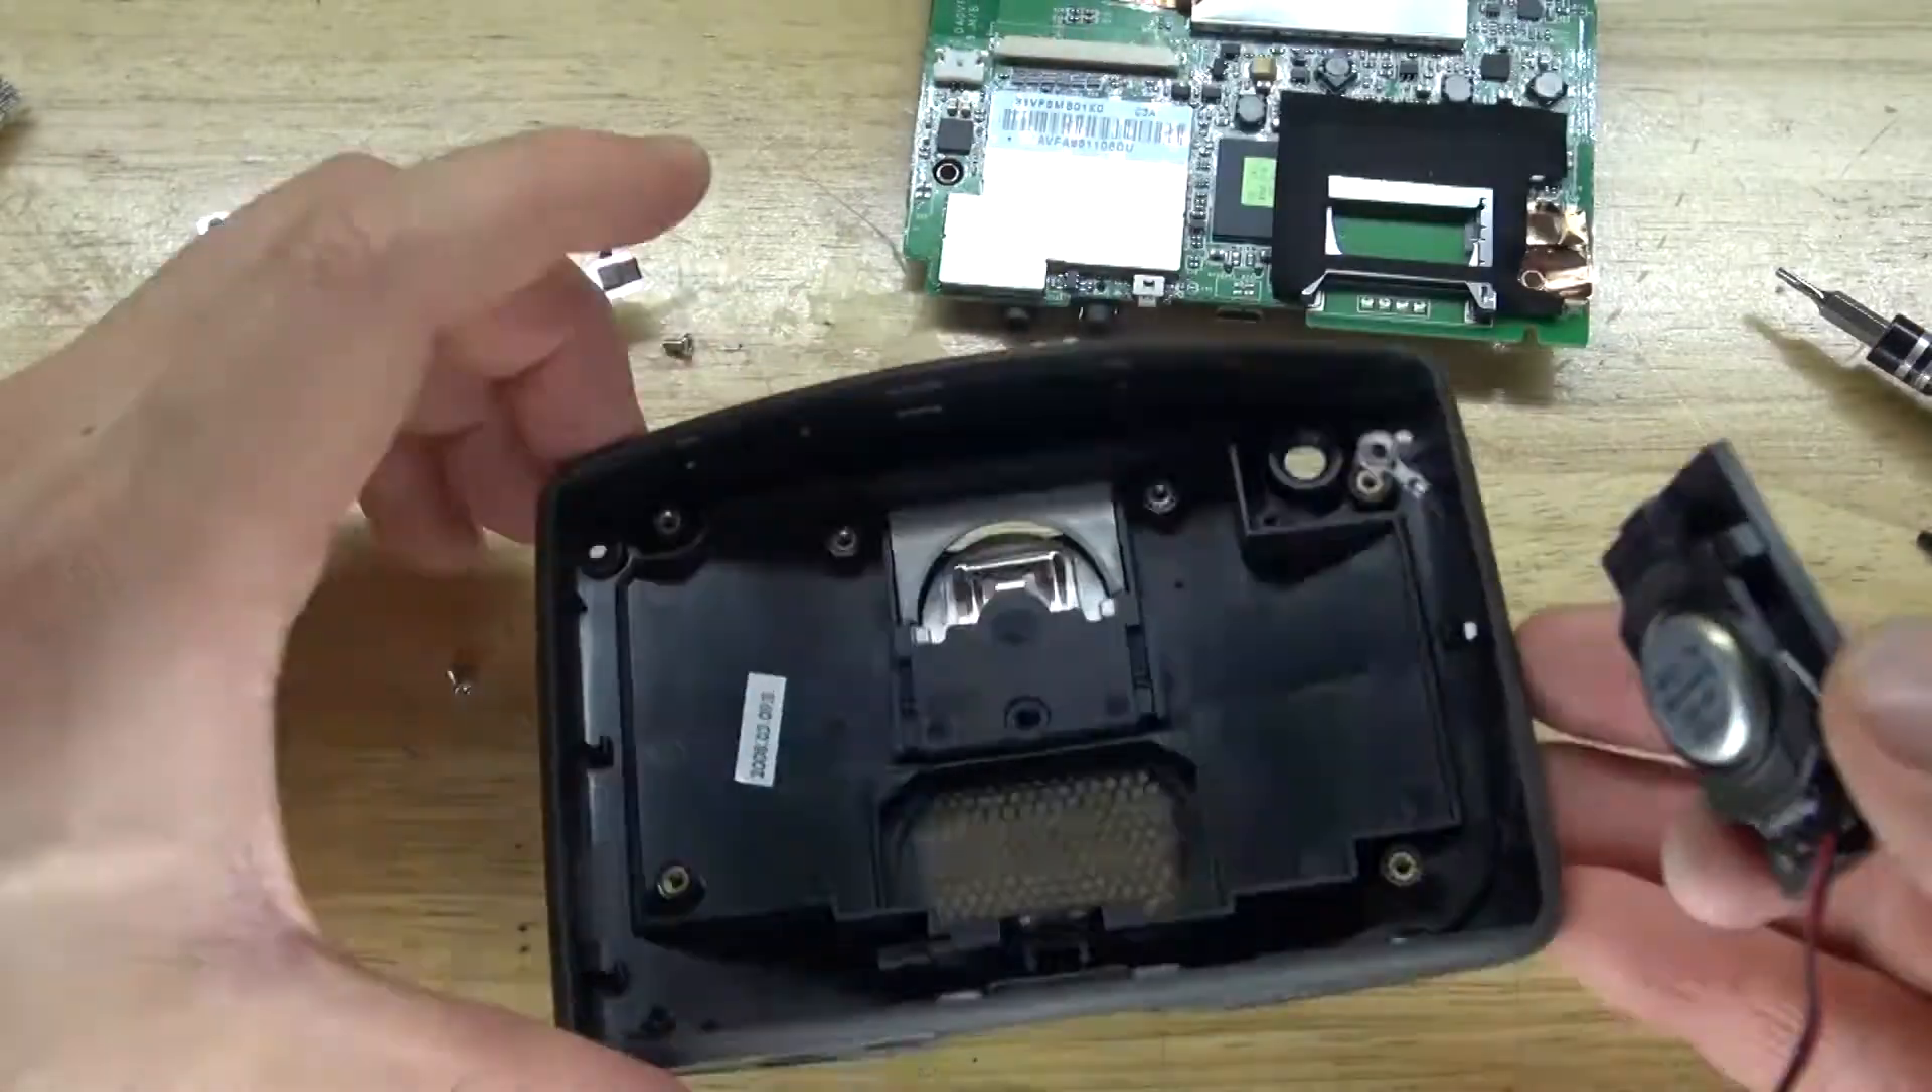Continue removing the hex screws and there the speaker comes out.